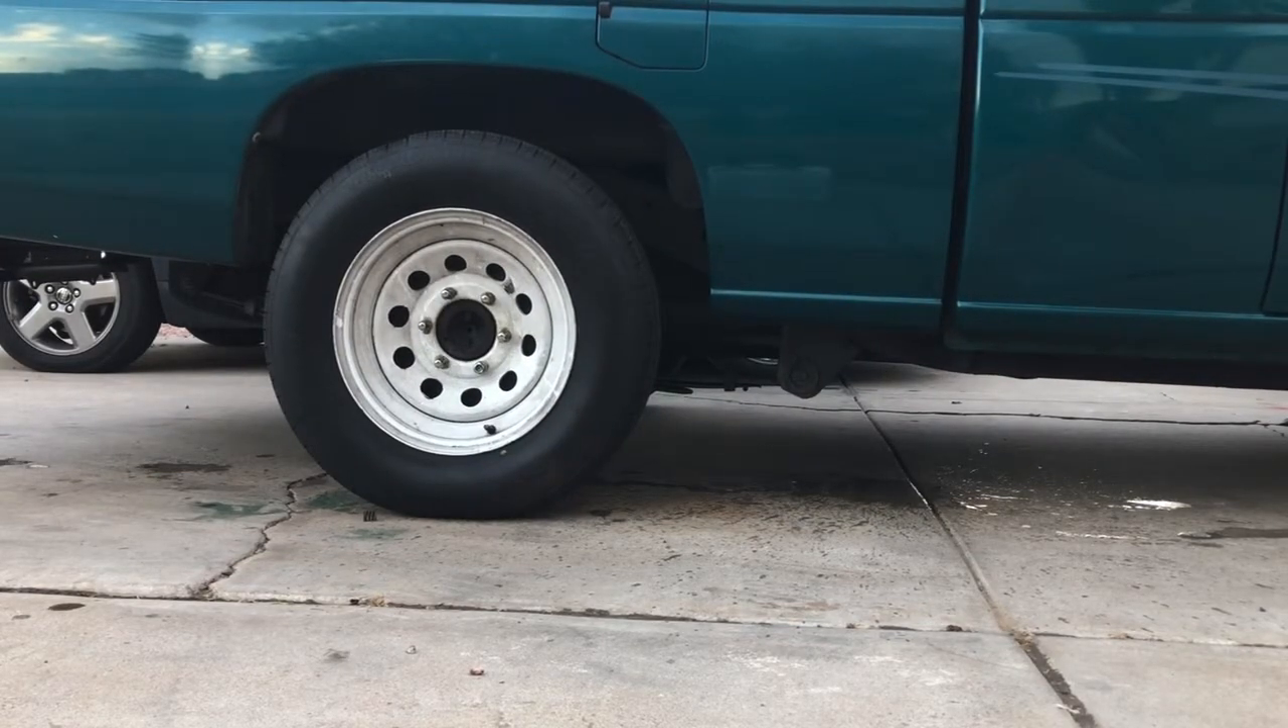We got our tire back on.